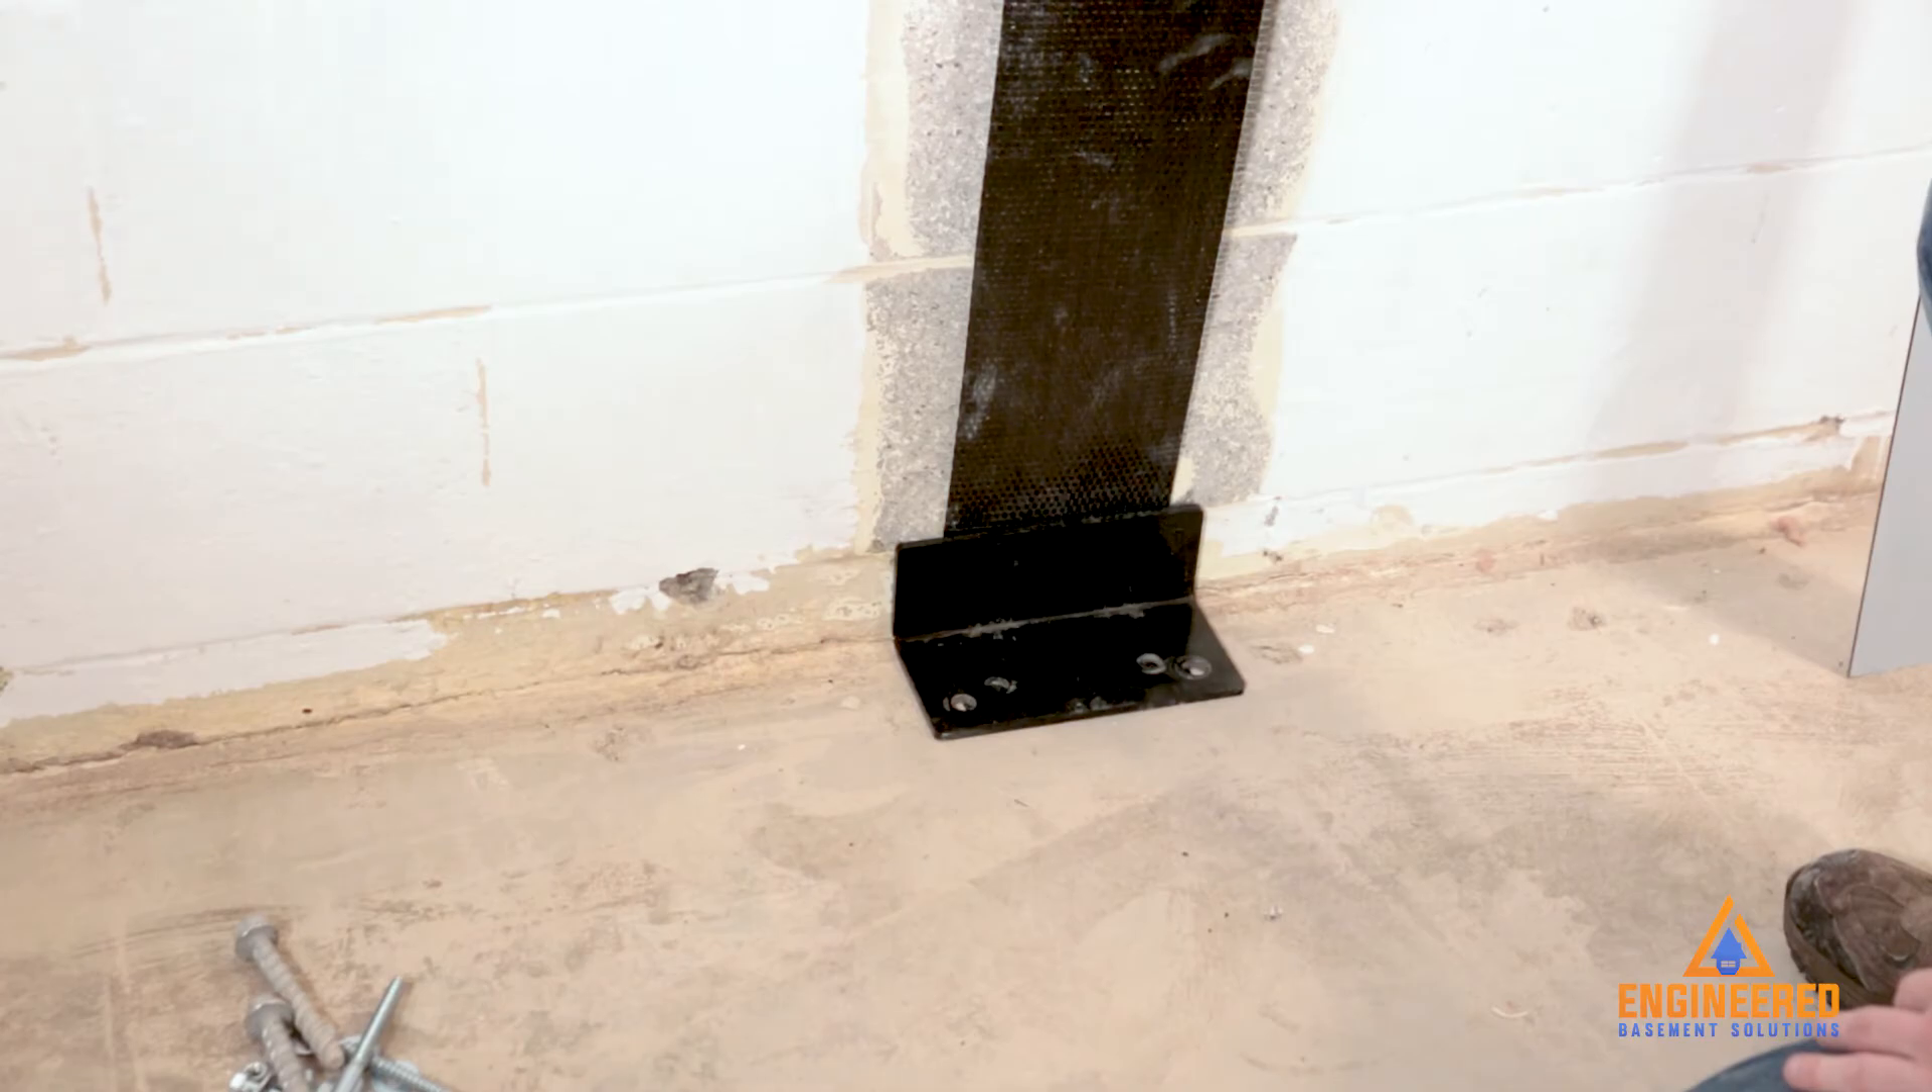The bottom bracket is placed with fiber fusion tucked under it.